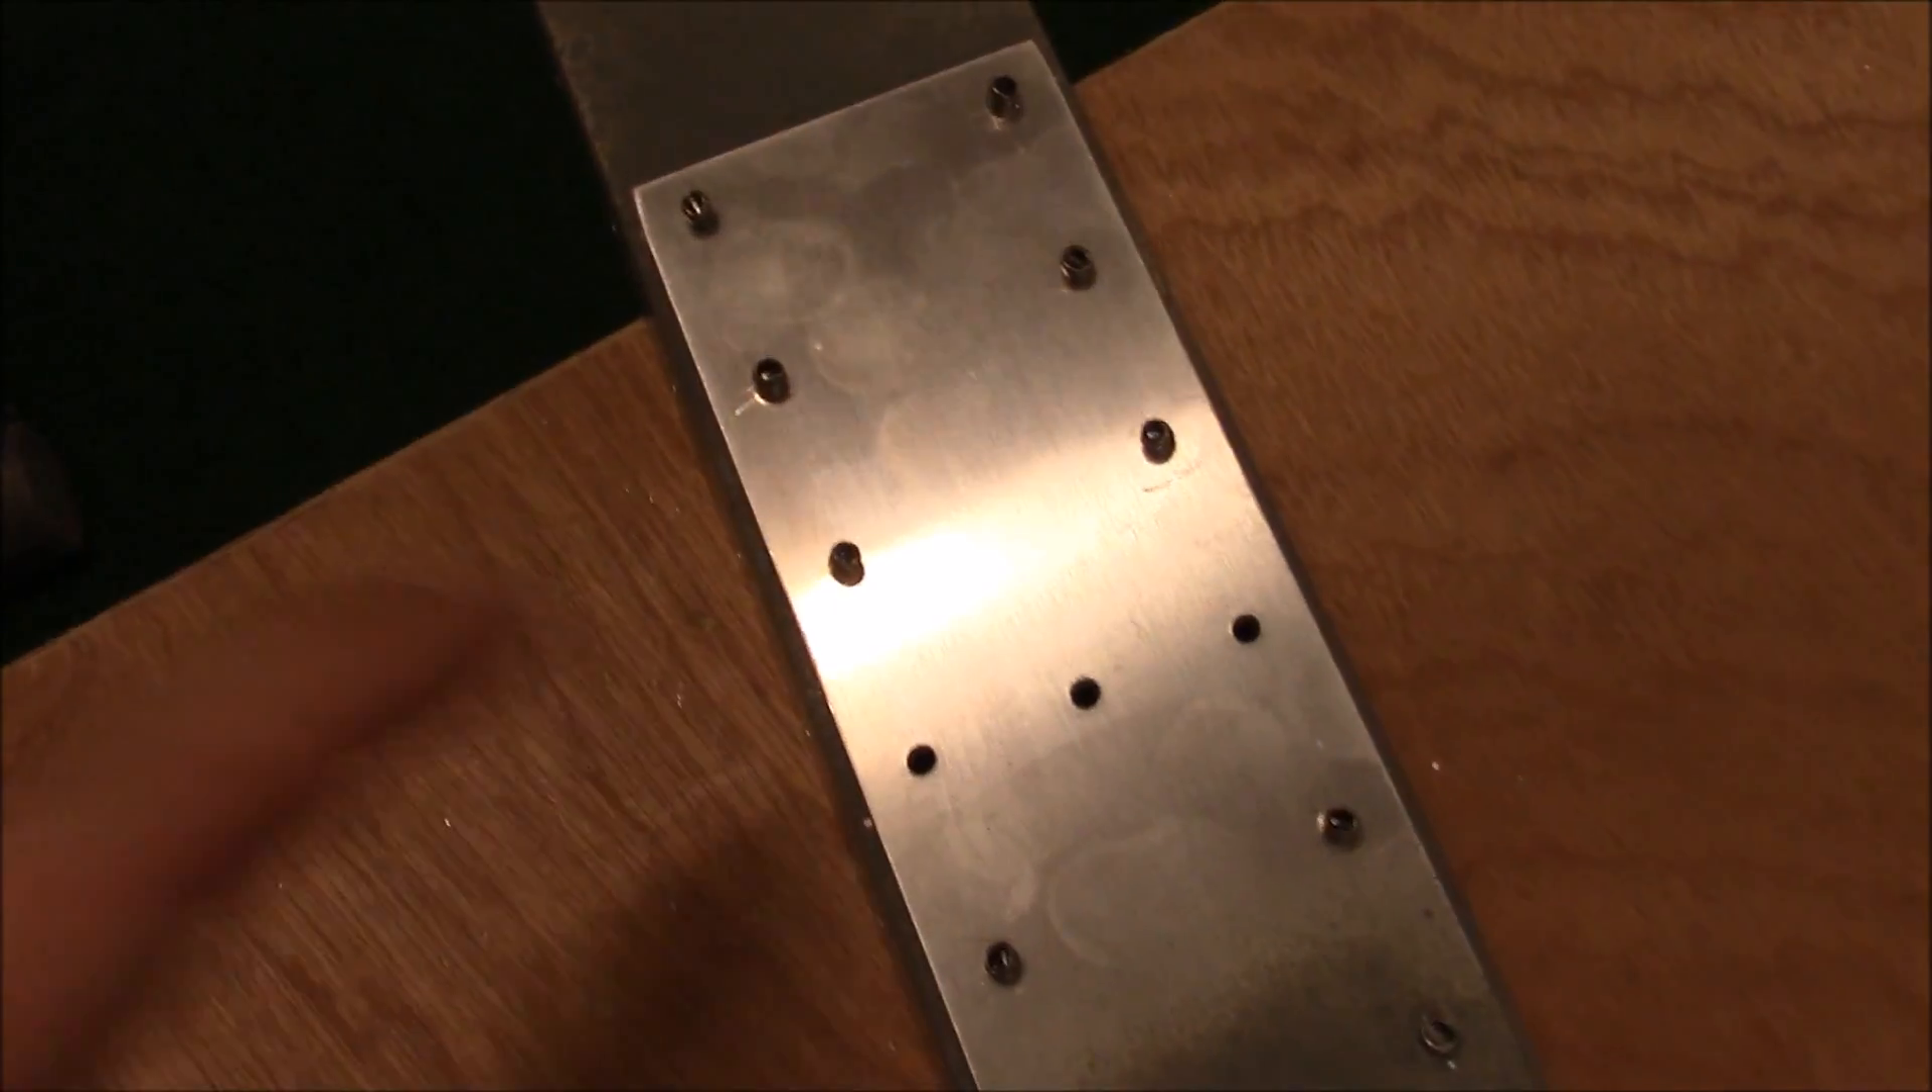All the rivets are pulled minus these 3 which will go into a rib.